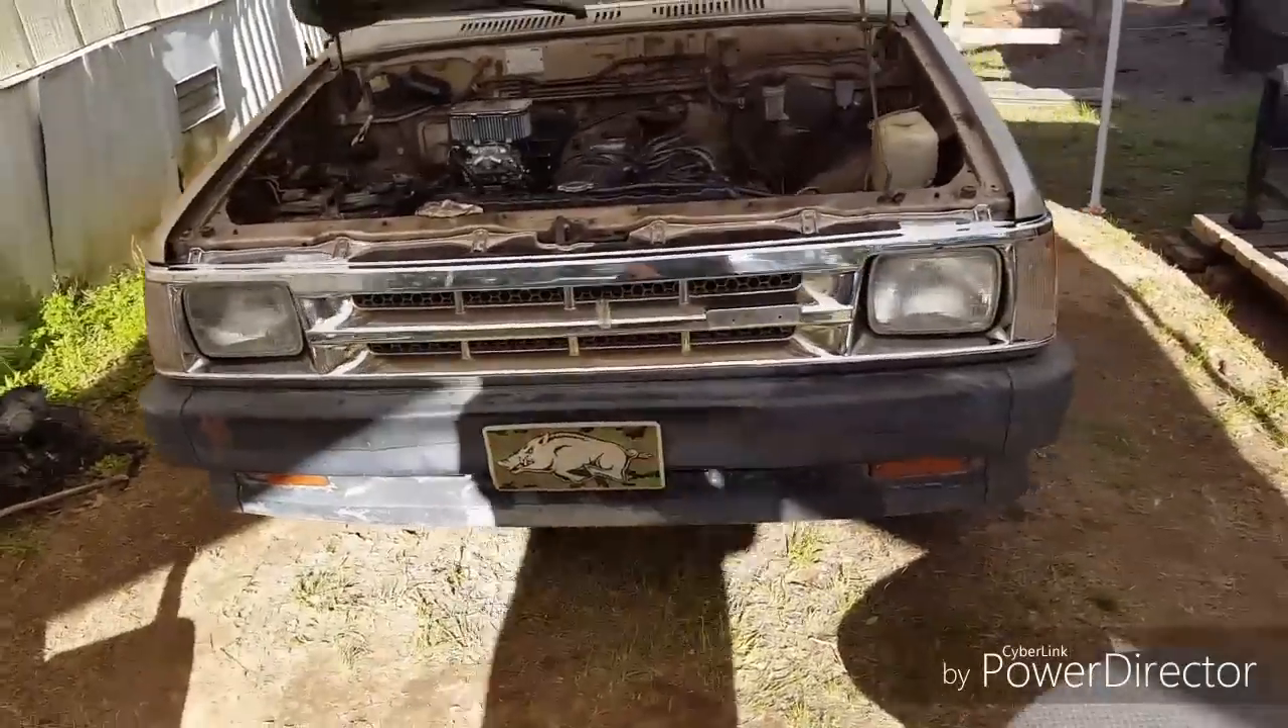Now you have a different grill in my case I have a chrome grill now.